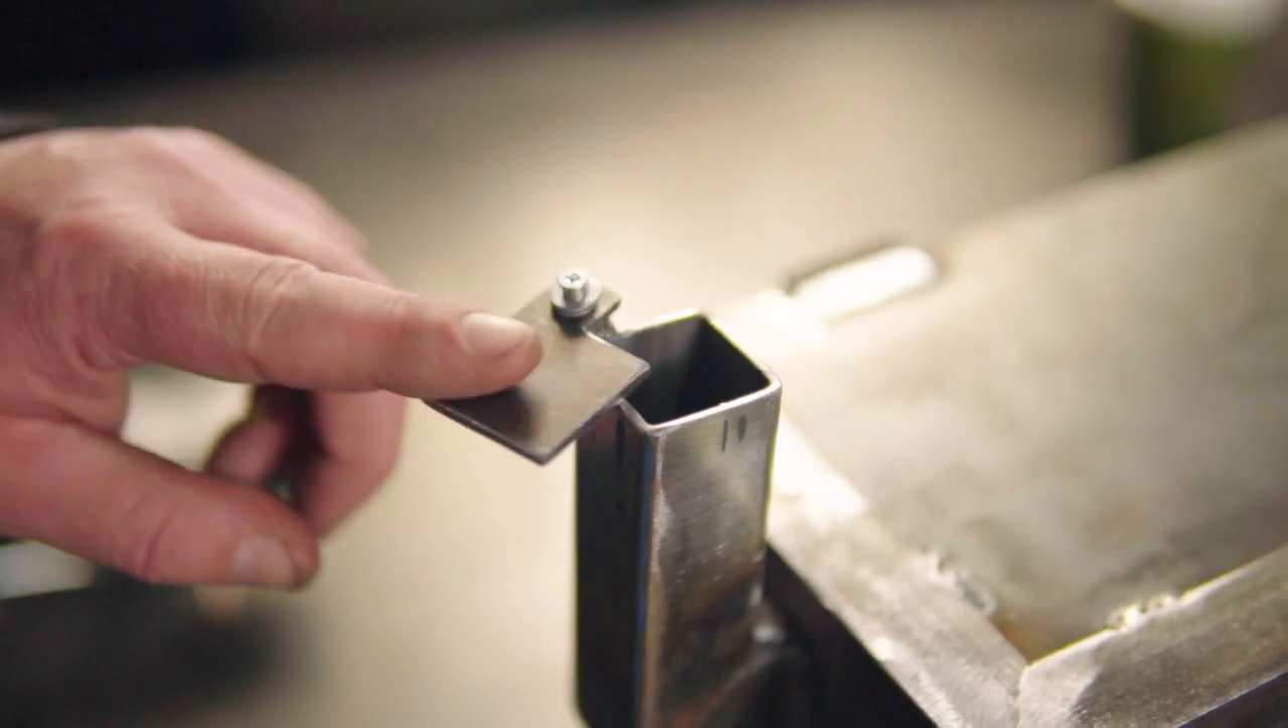You should now have a working moveable lid, however this lid now needs a handle, so using some scrap round bar, cut out a small piece and weld it to the opposite side of the hinge mechanism.